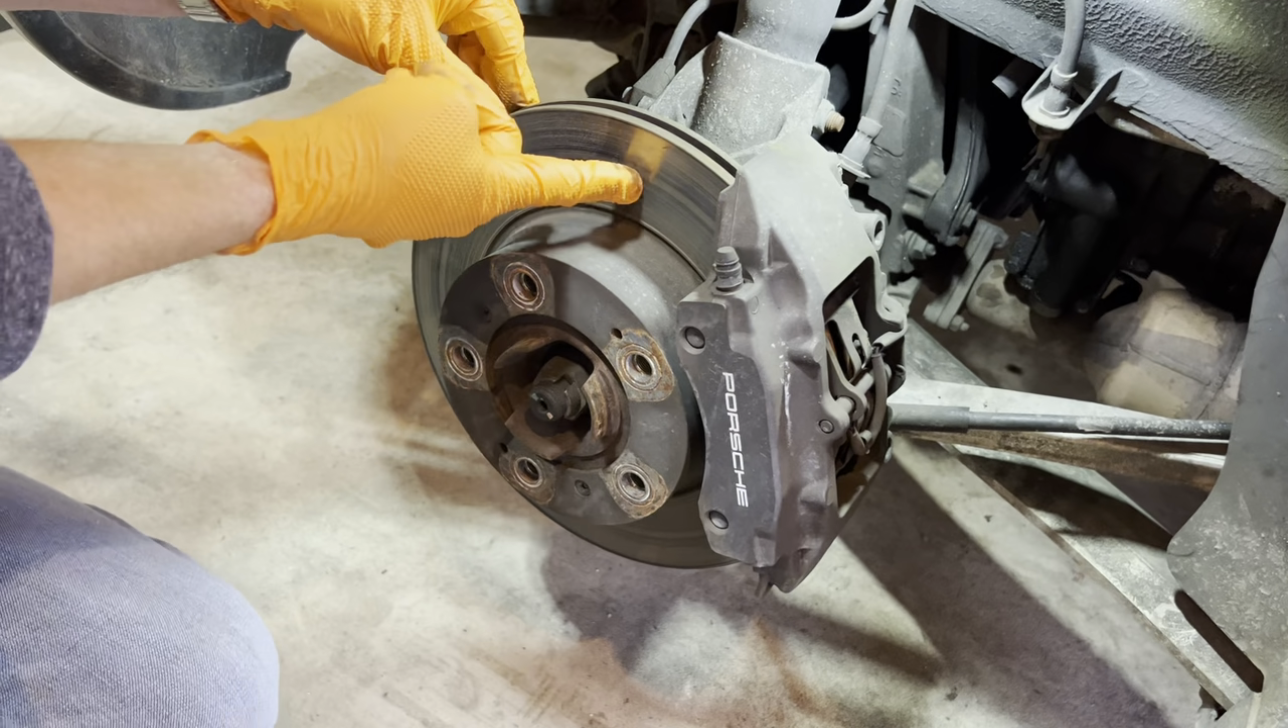Now then the wheel is off and we are ready to go.